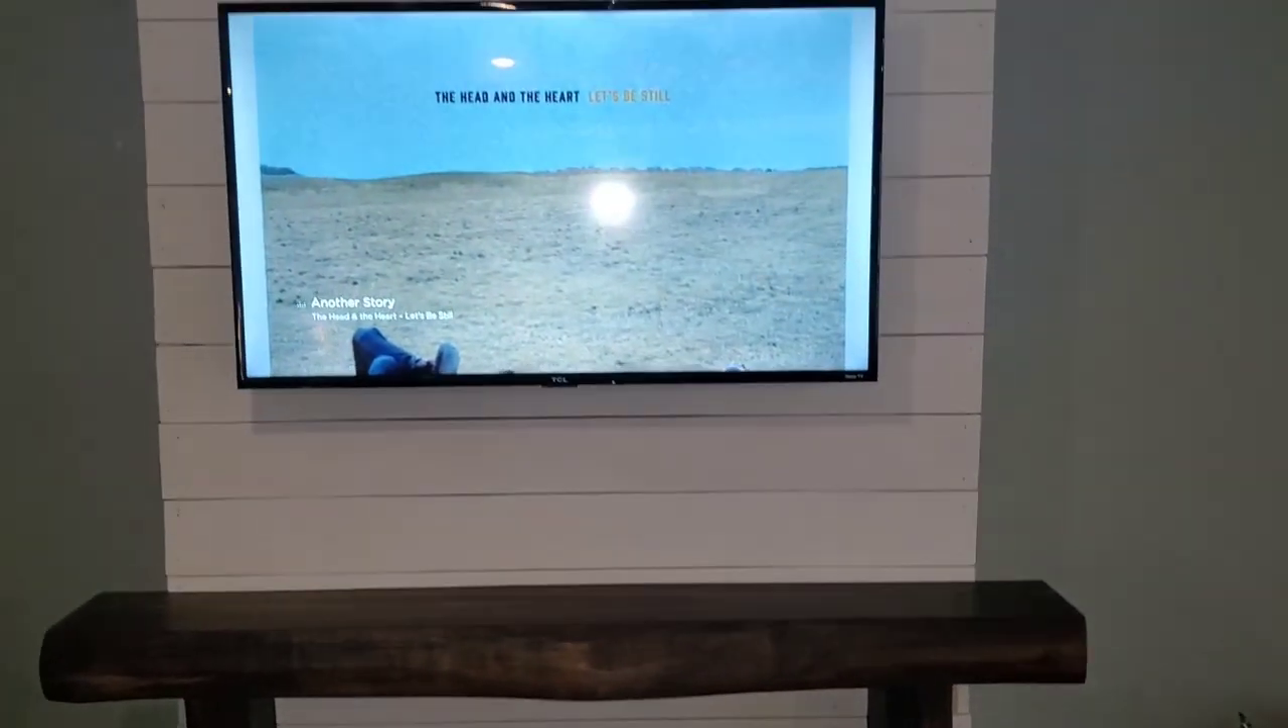So, the TV's mounted on the wall and everything.